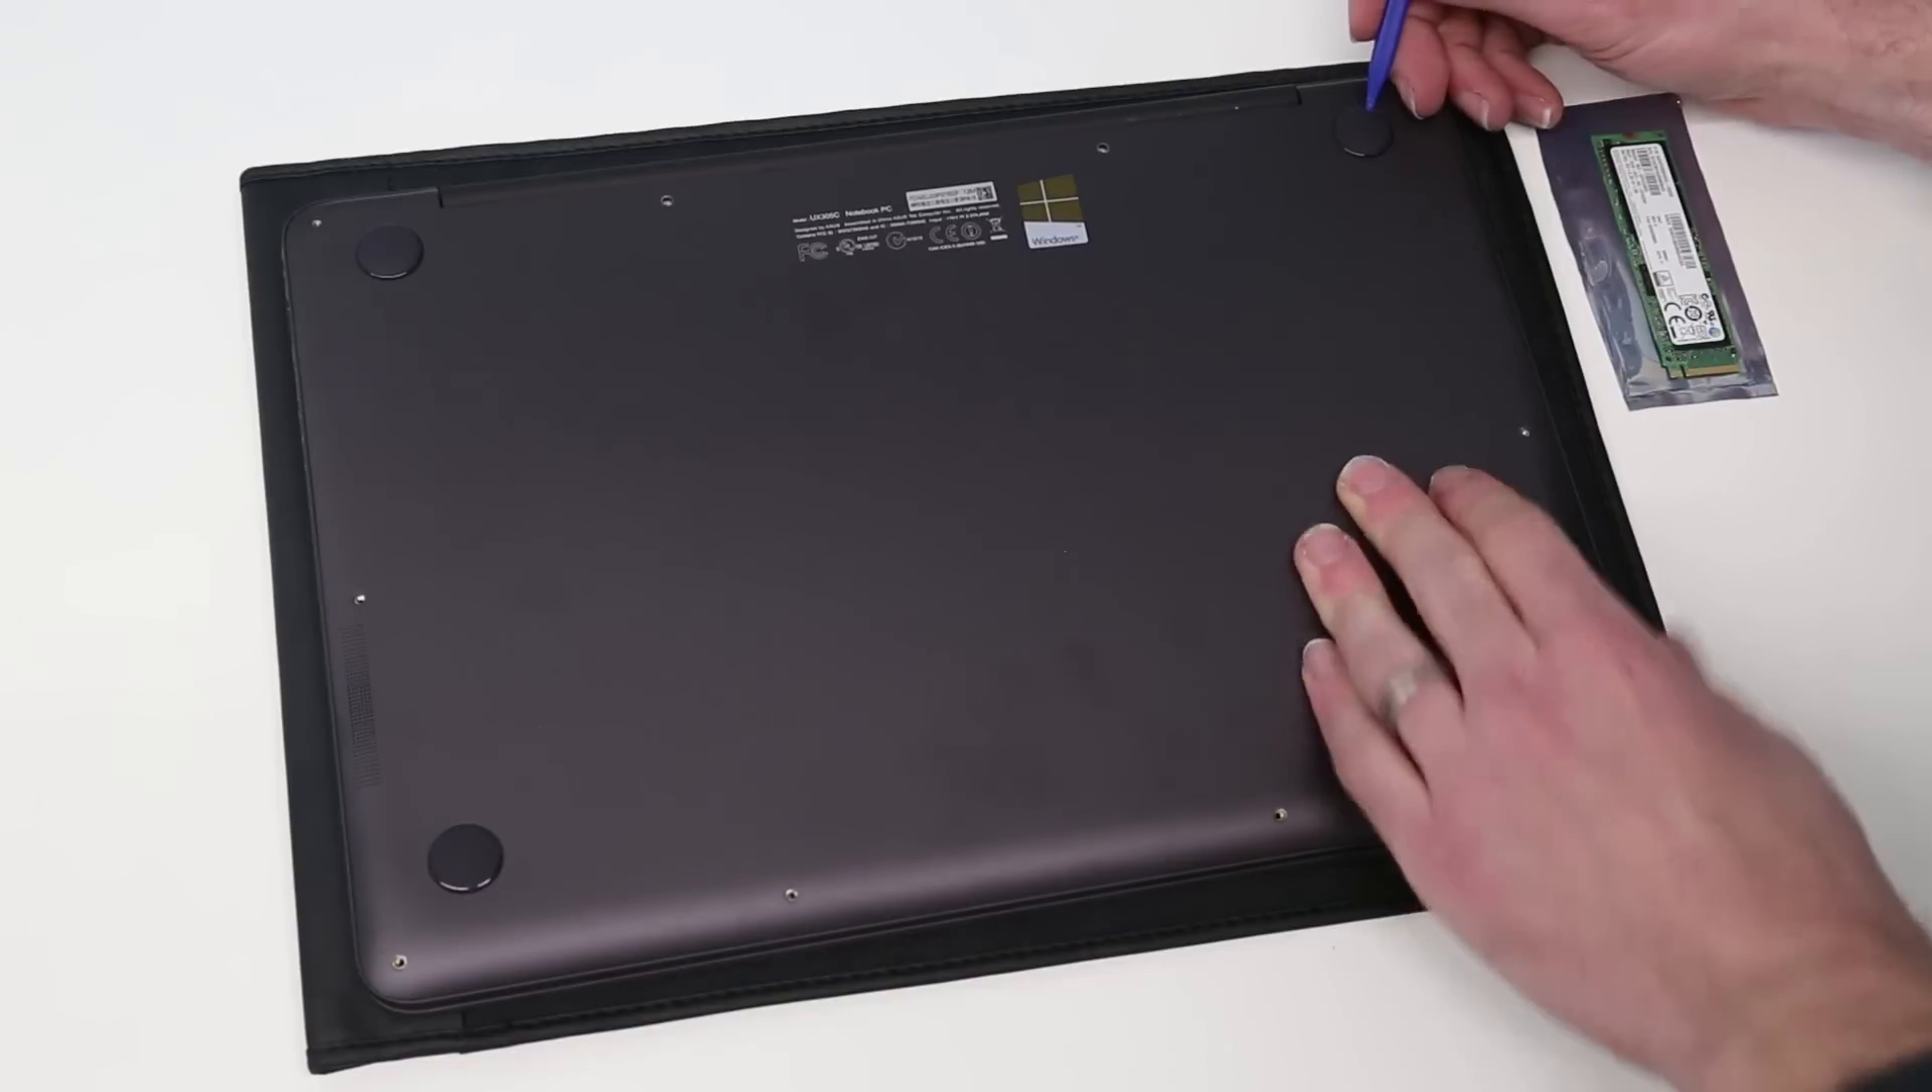So with those screws removed we now just need to take the two feet off the back of the laptop if we can just get in with a pry tool under those.